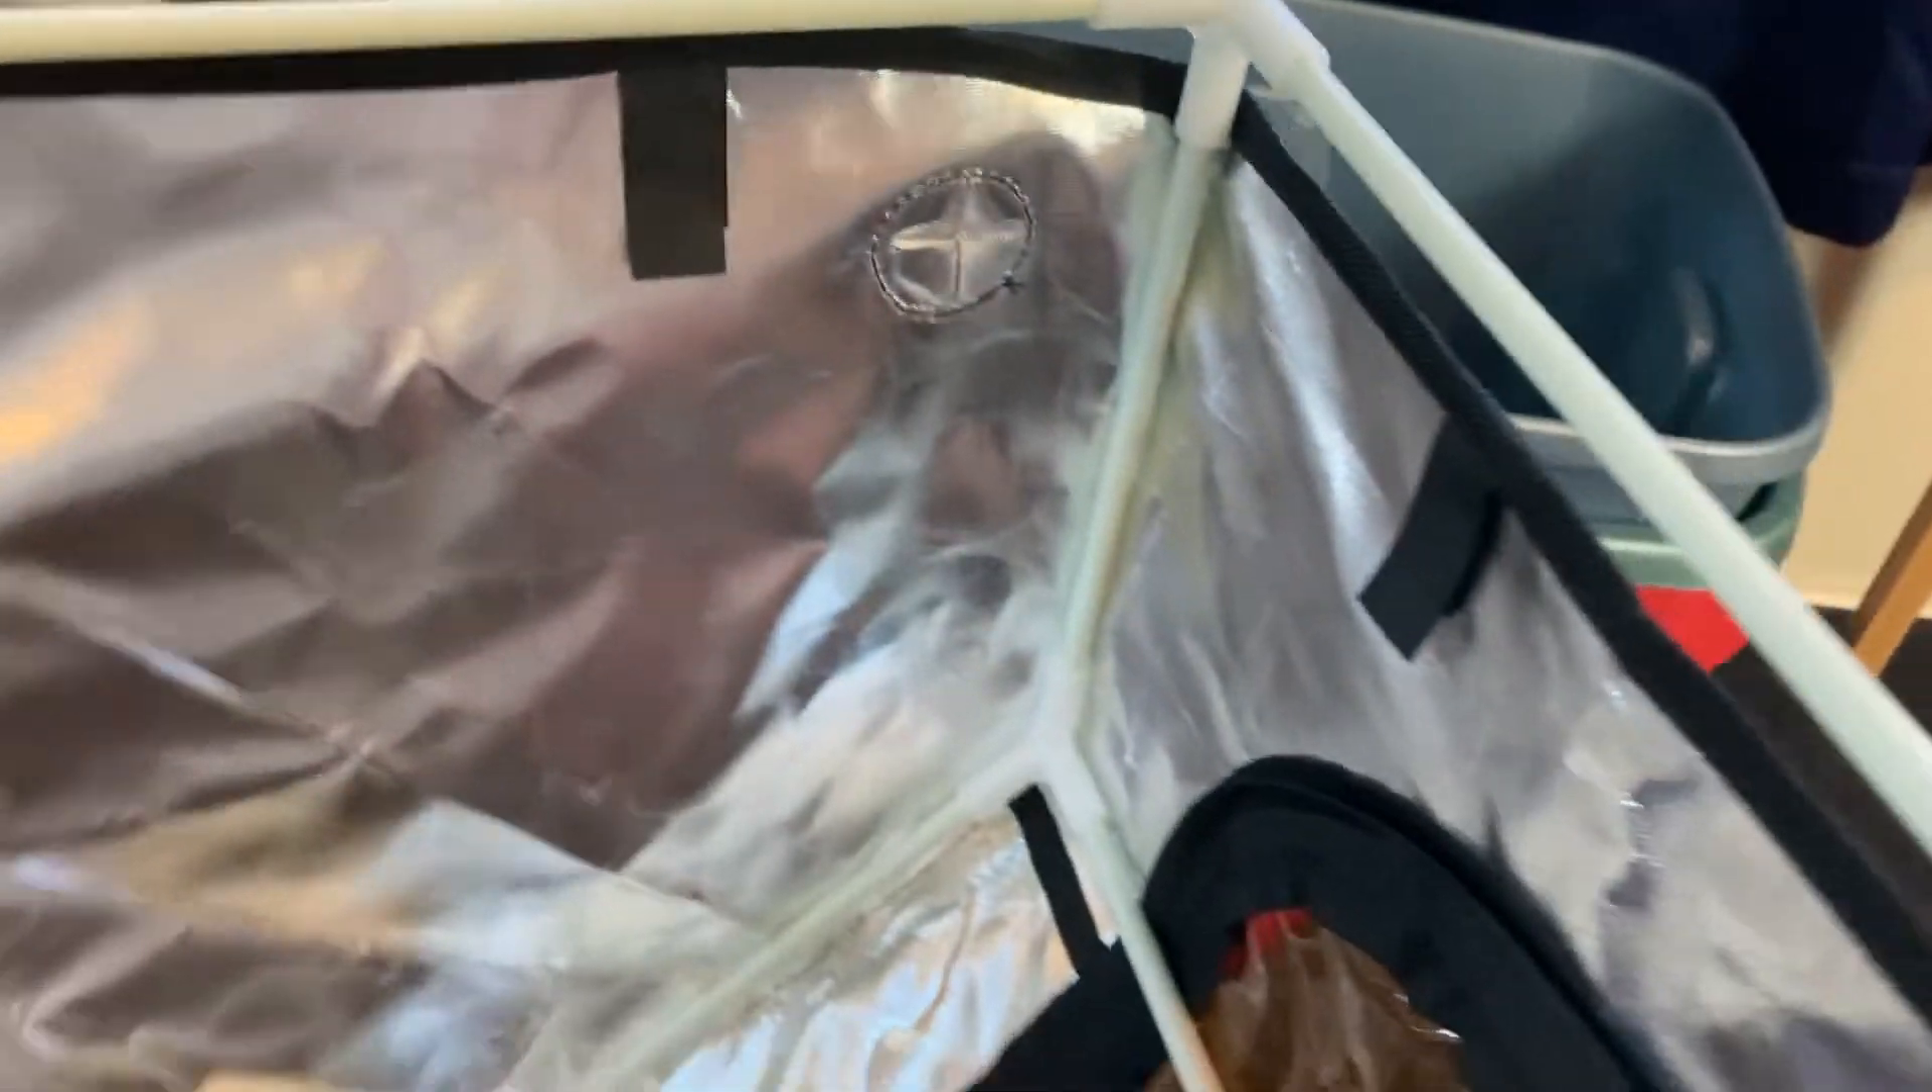Now that we've got the cover on we need to go around and get all these velcro things done around the whole edge.